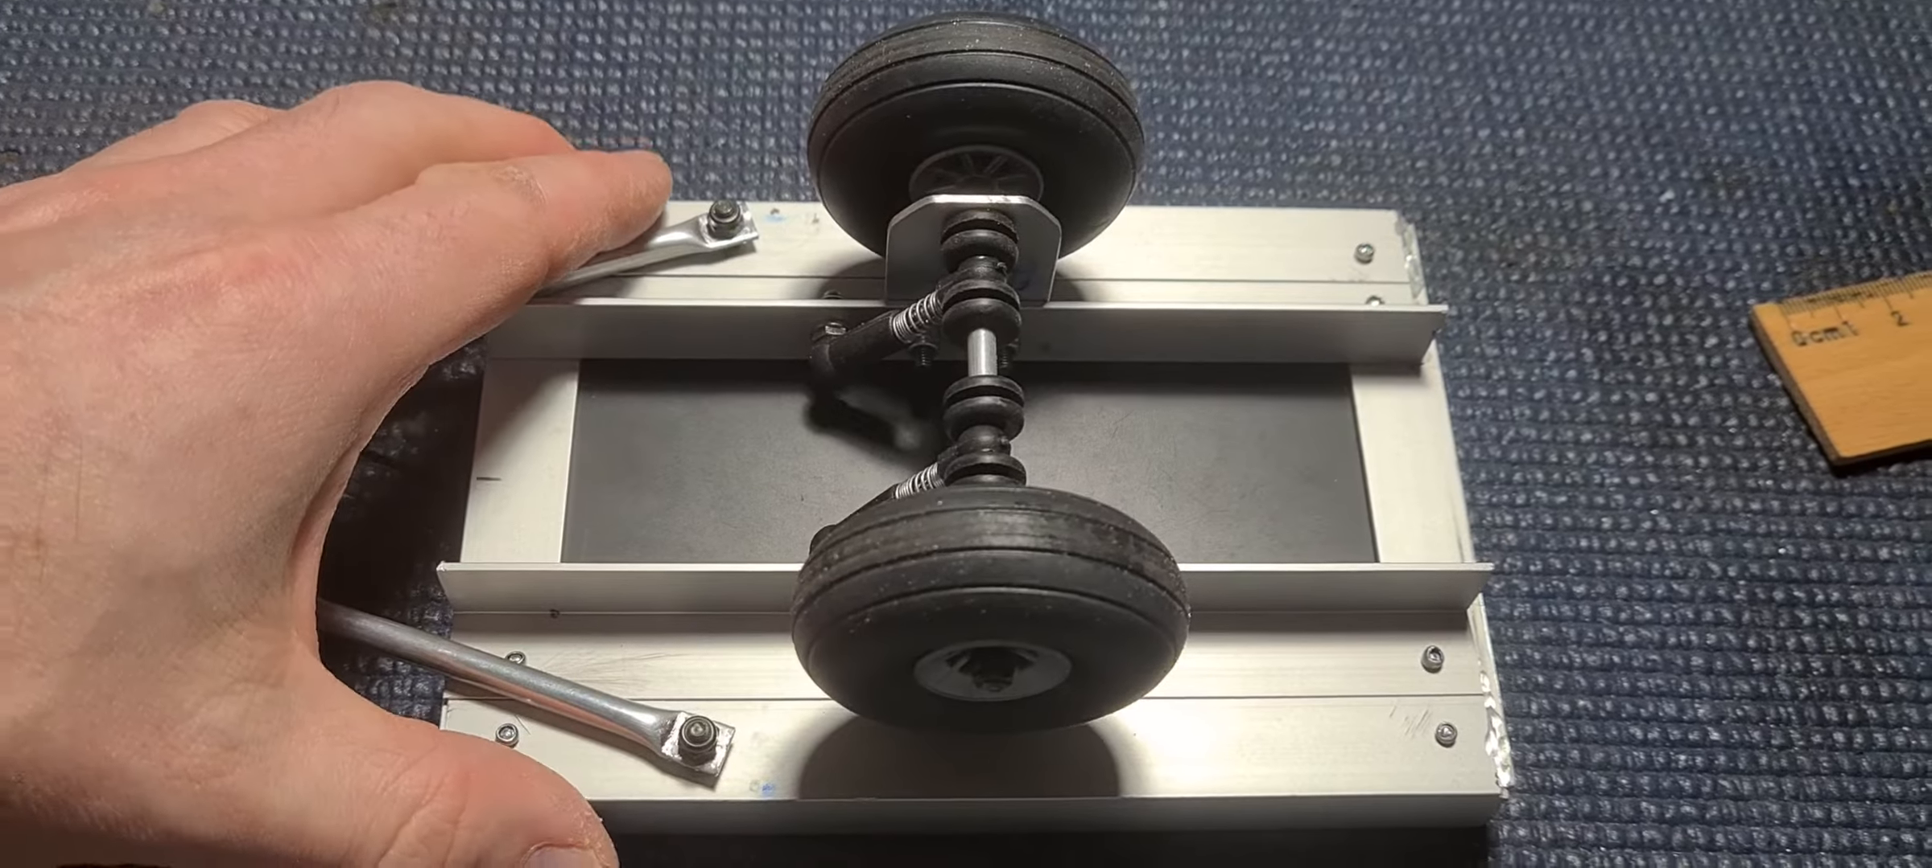This time you can see the trailer itself with the wheels everything on.